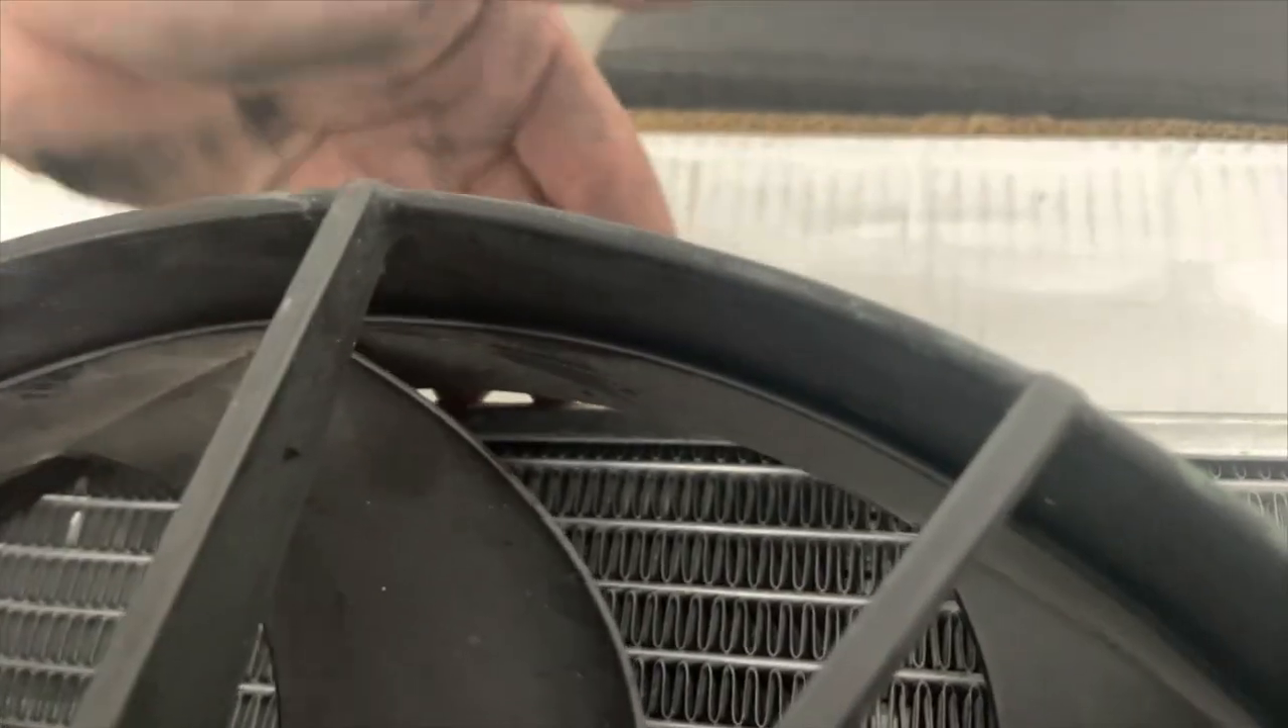So, you can see there's a little bit of light coming through there.